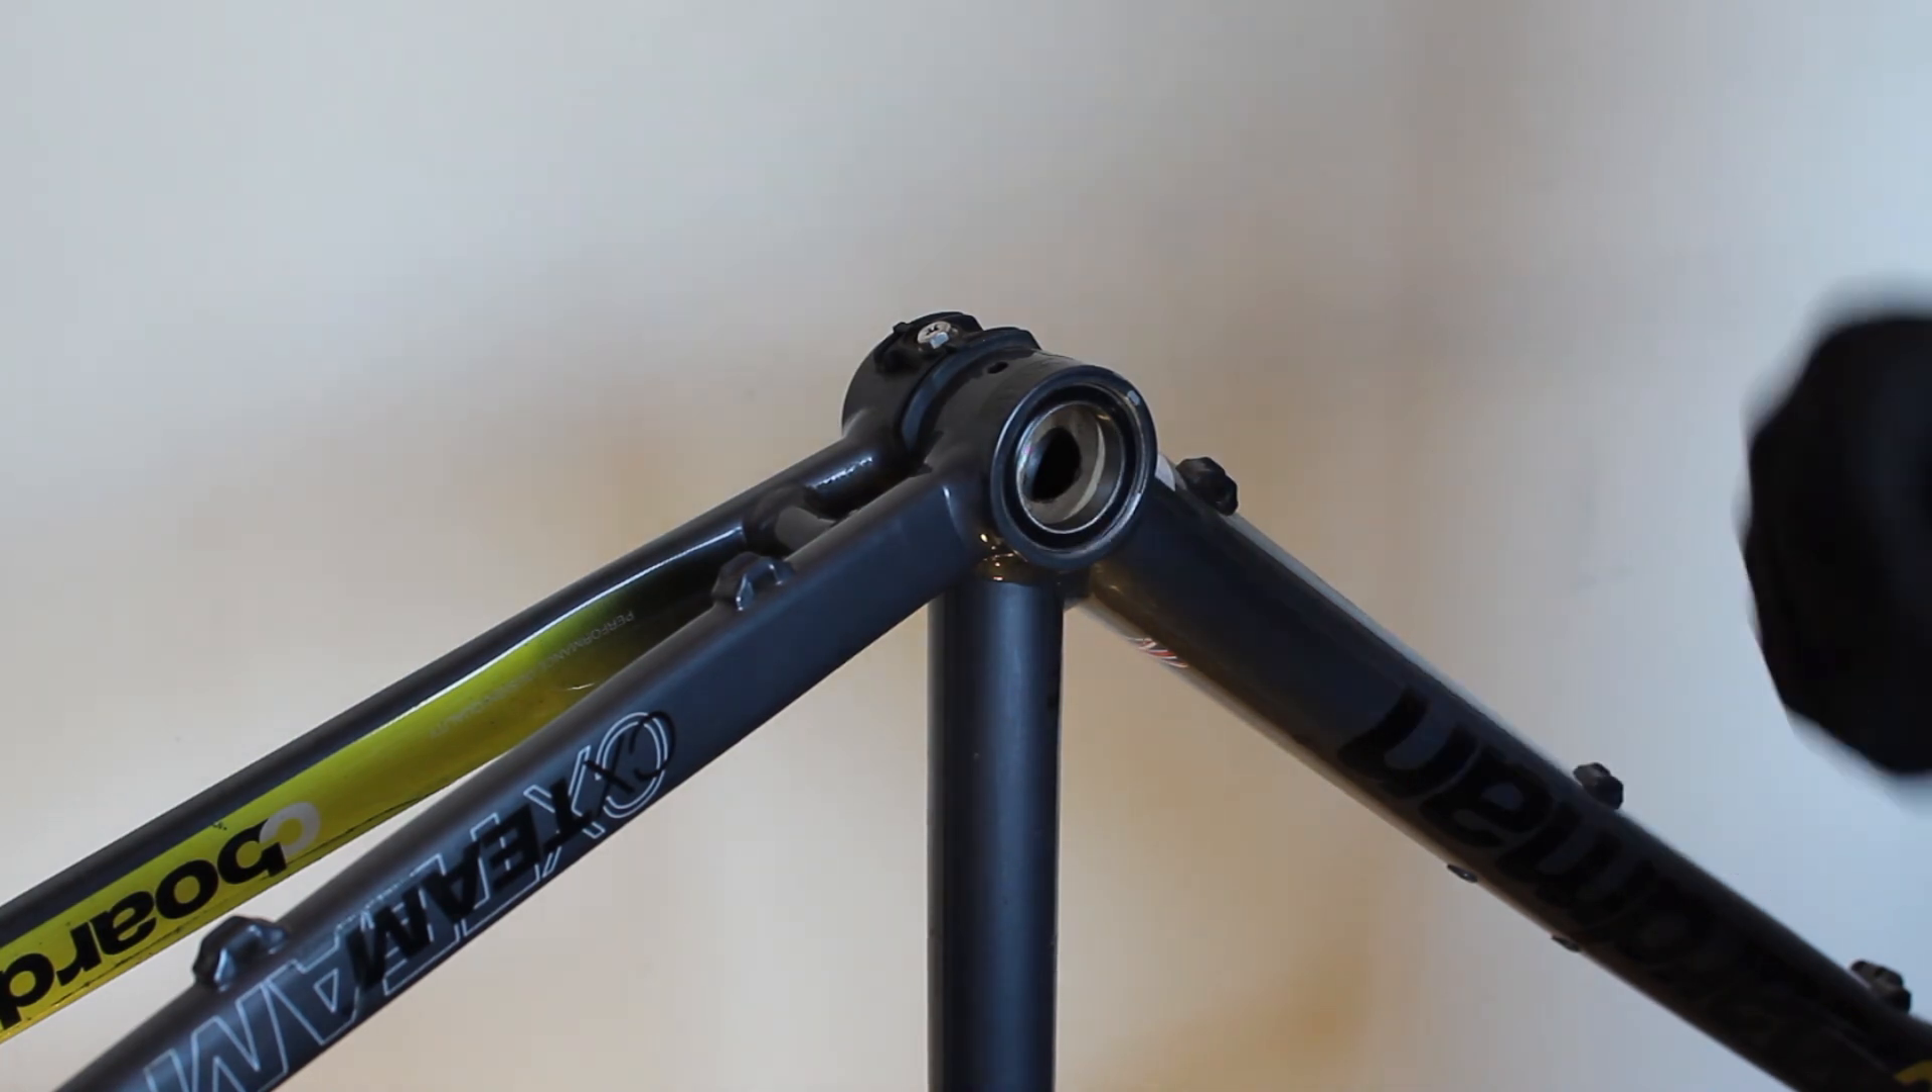And there's bearing number one. Perfectly installed.